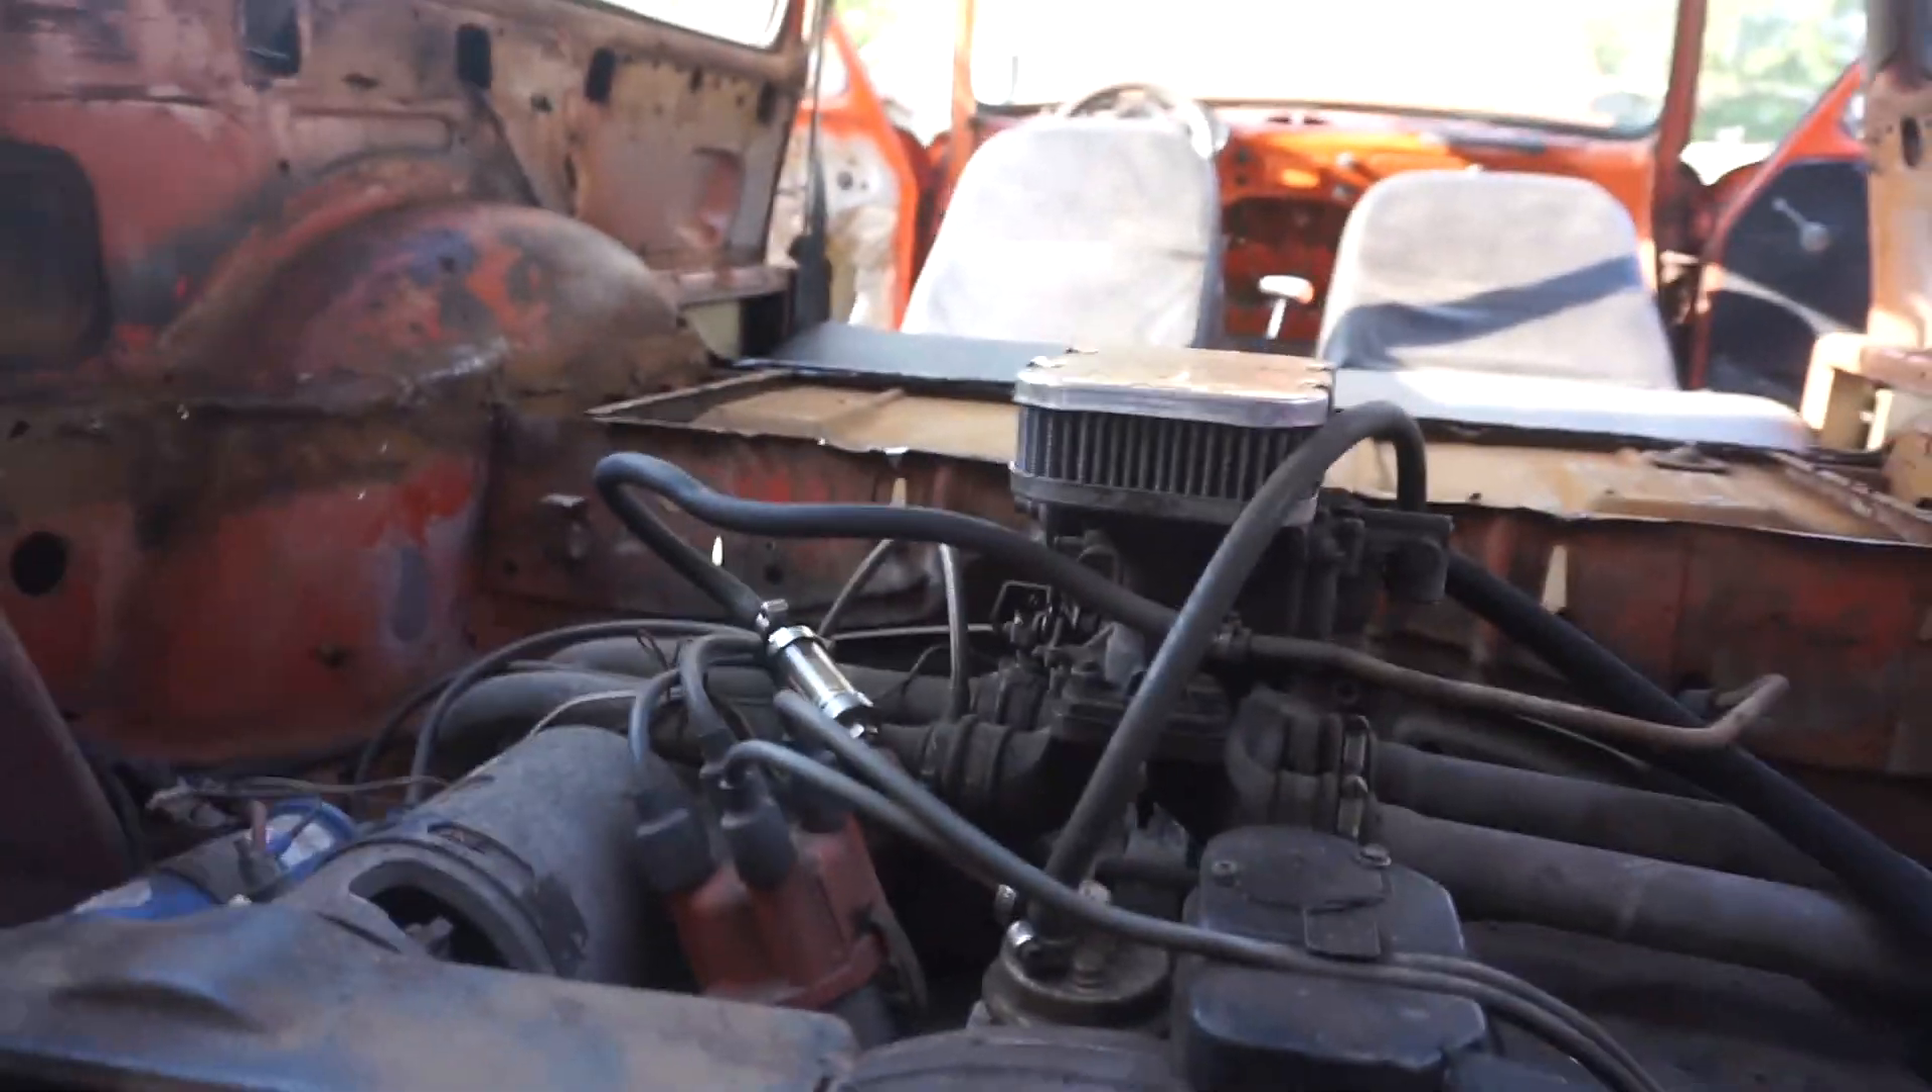When they put this aftermarket carburetor in it it's sticking a little bit up.